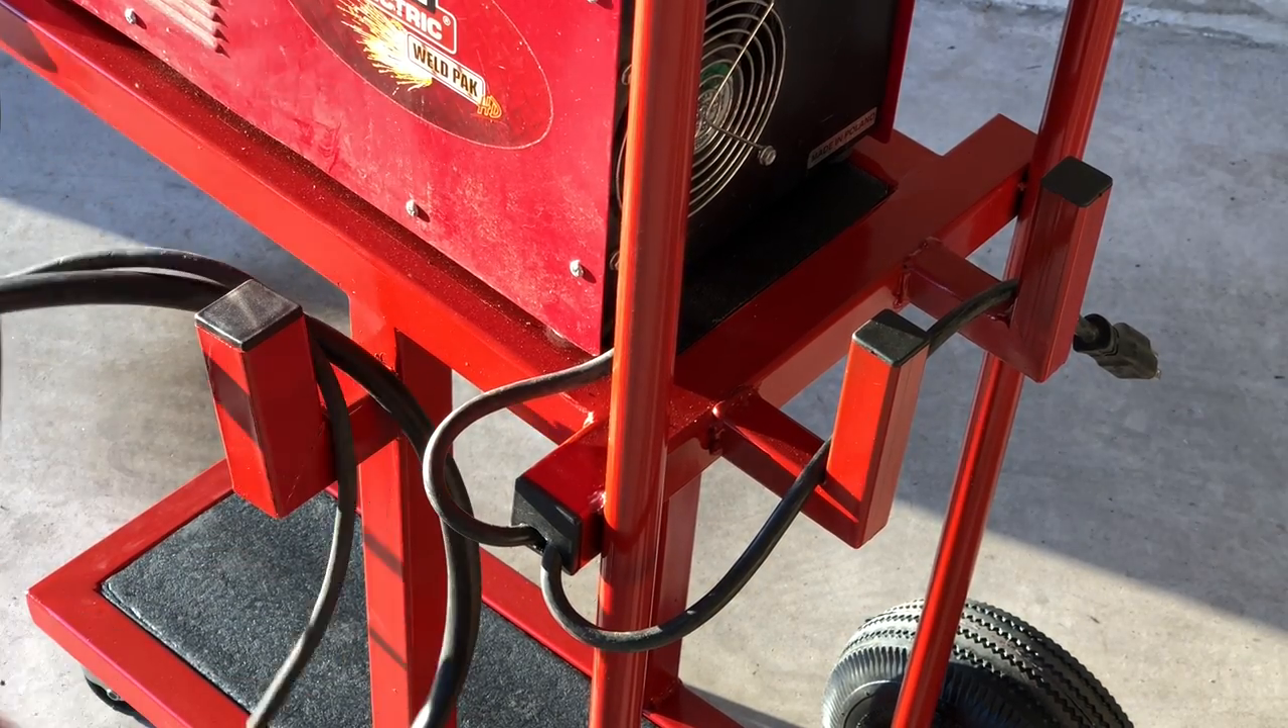I put the one and a half inch caps in and there's the one inch caps in and I think that black does a really good finish with the red welding cart.